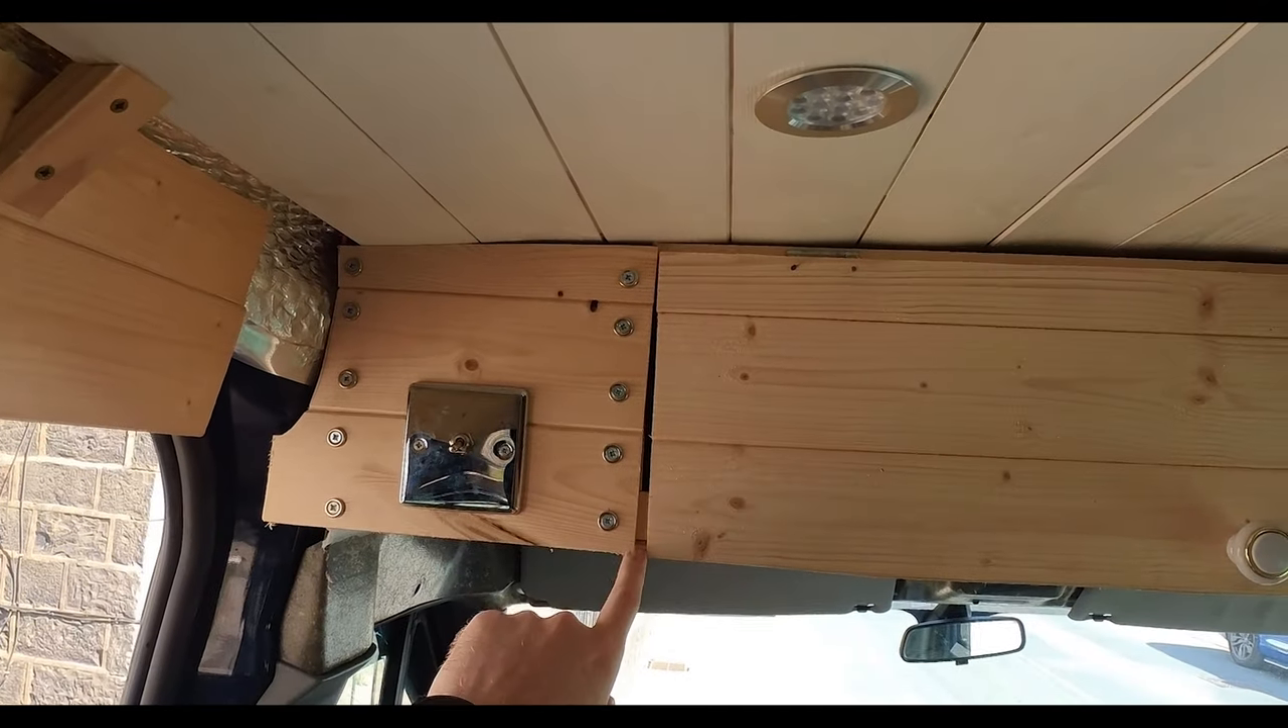Up at the top there's a very visible gap that i'm not very happy about.